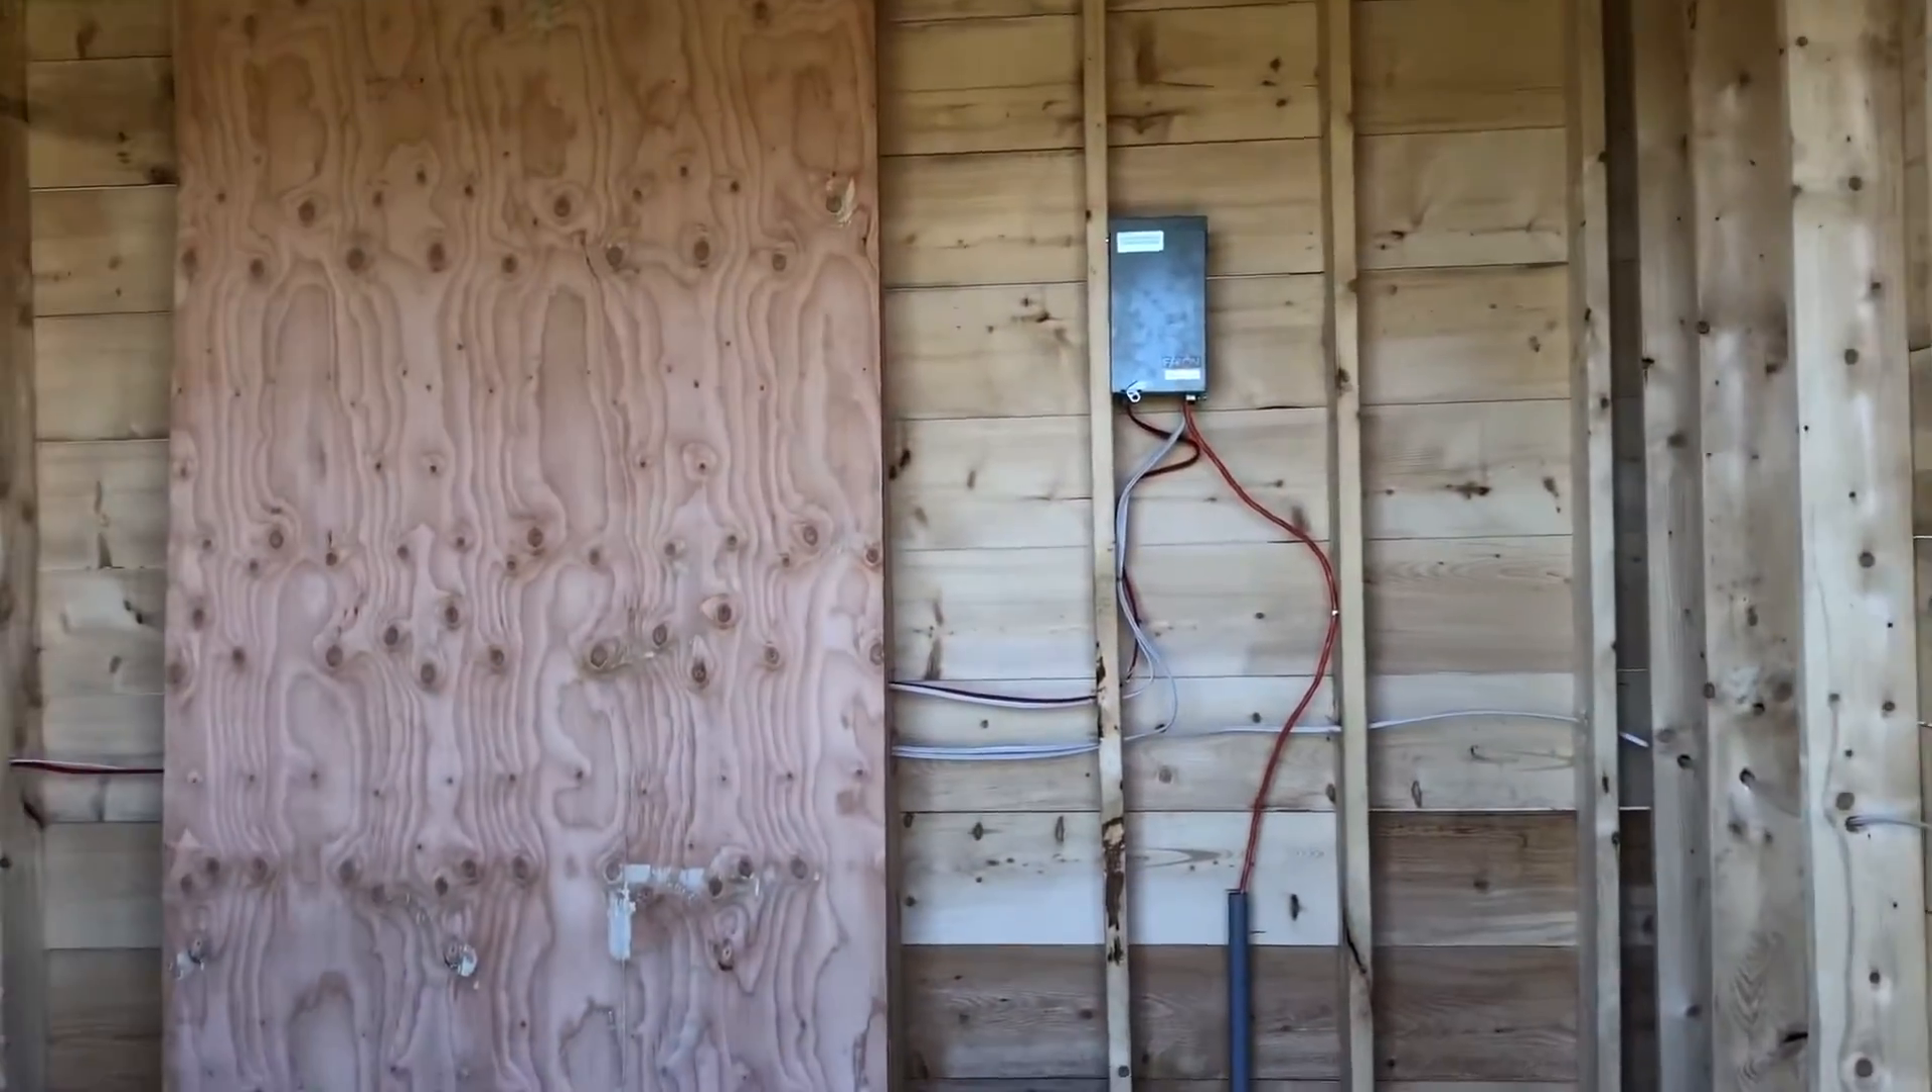They put a box panel there and it's just starting to get wired now, so that's good.